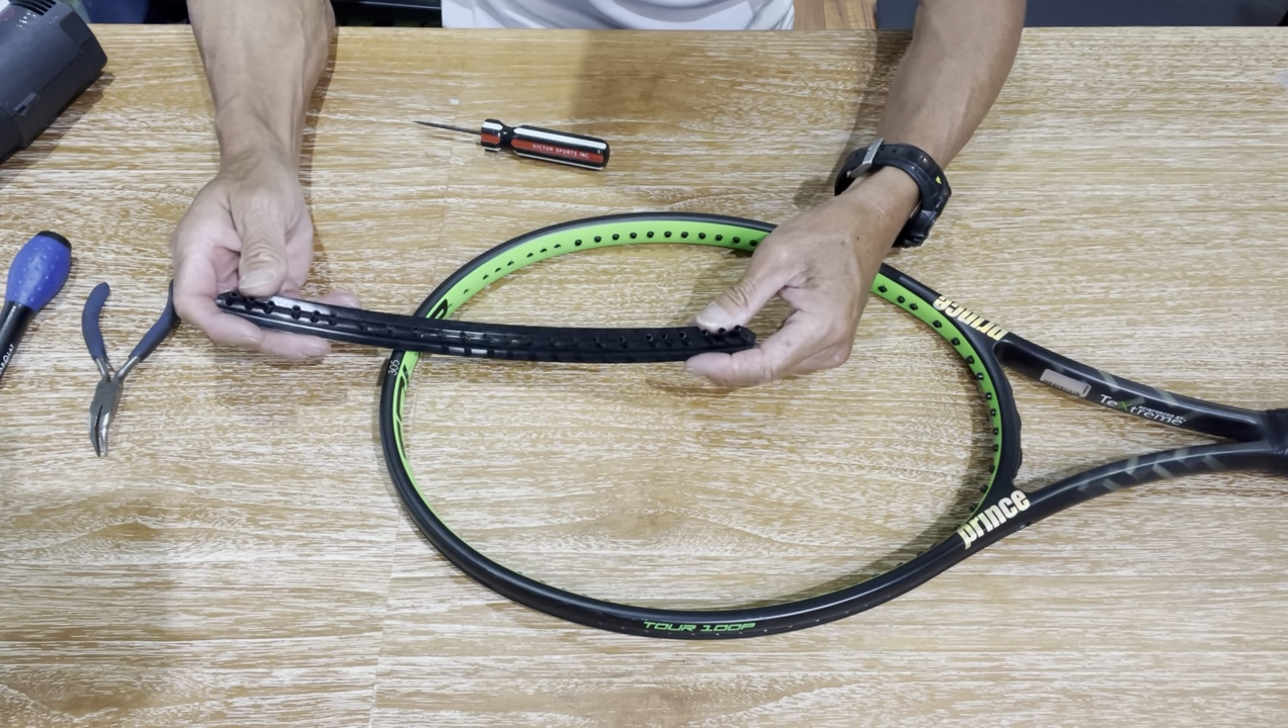So i have the bumper guard that i just removed and i'll show you some of those flared holes.